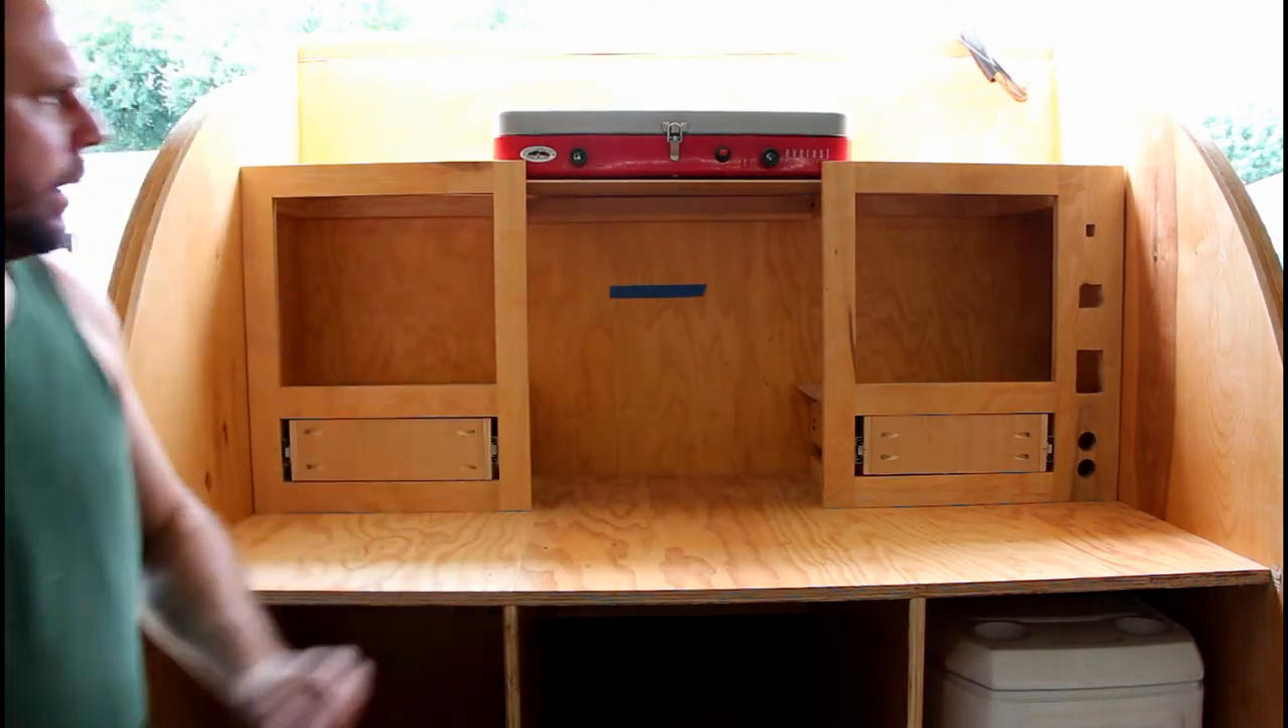I haven't secured anything down this is just a dry fitting so I've got my drawers in and now I'm also getting my, starting to get my cabinetry in there.